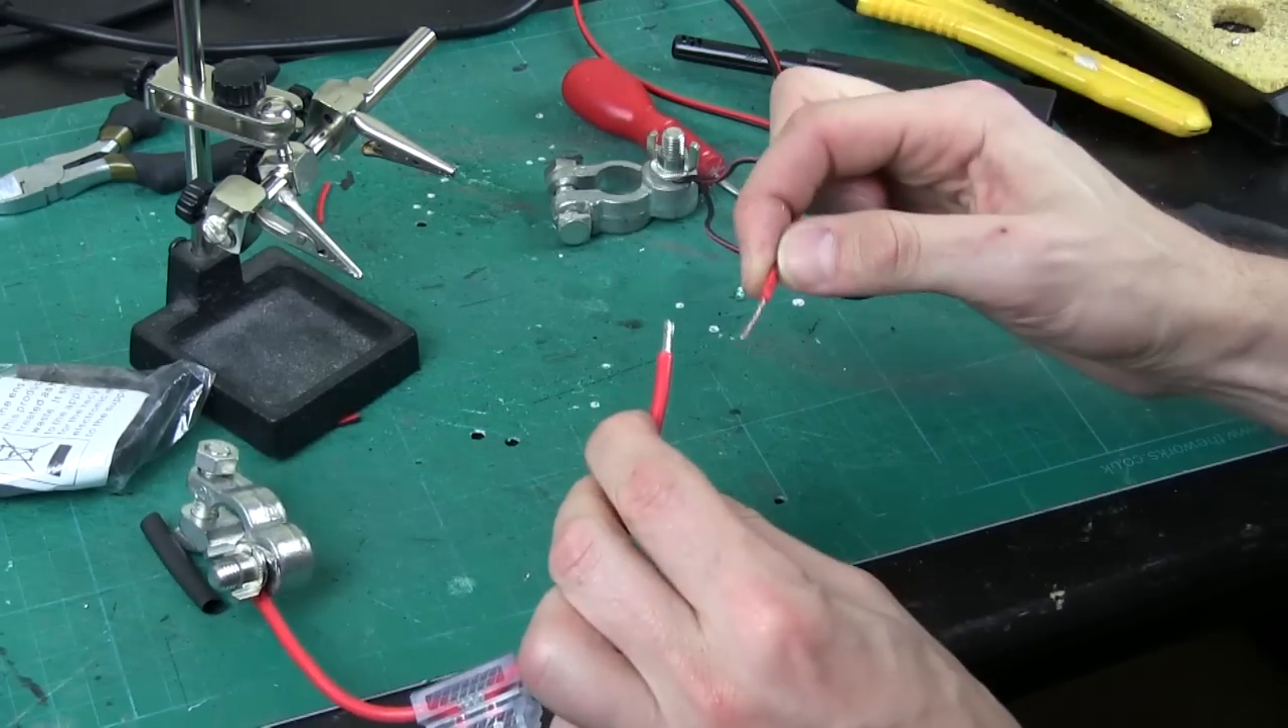So all that remains is to join my positive wires together.